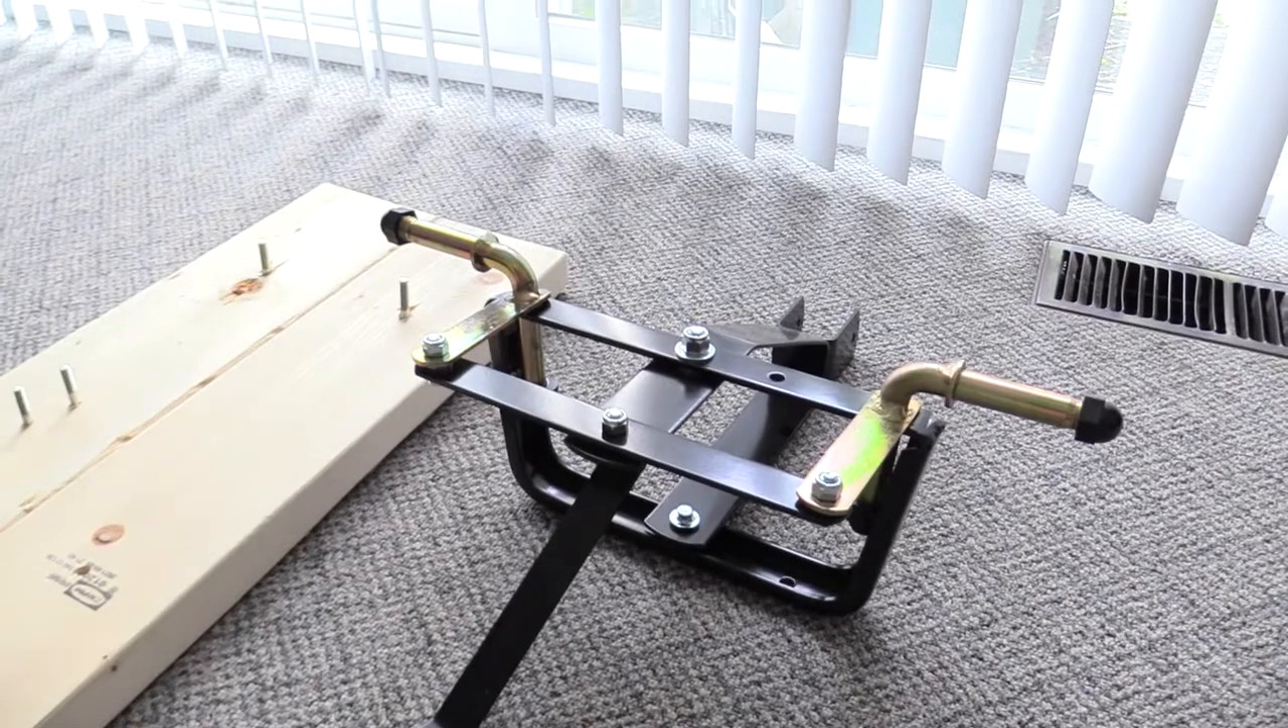I managed to drill all the holes on the main beams and I put all the chassis bolts through the beams the wood beams.